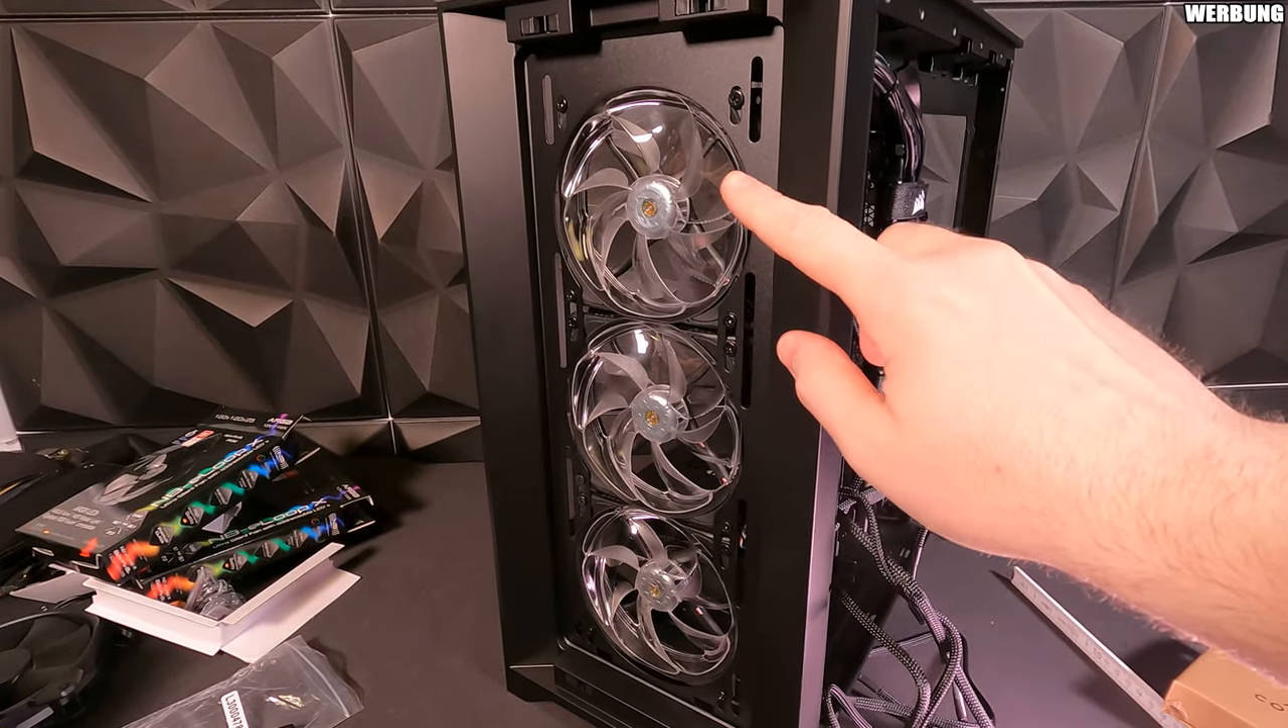So, die Lüfter haben wir jetzt drin.